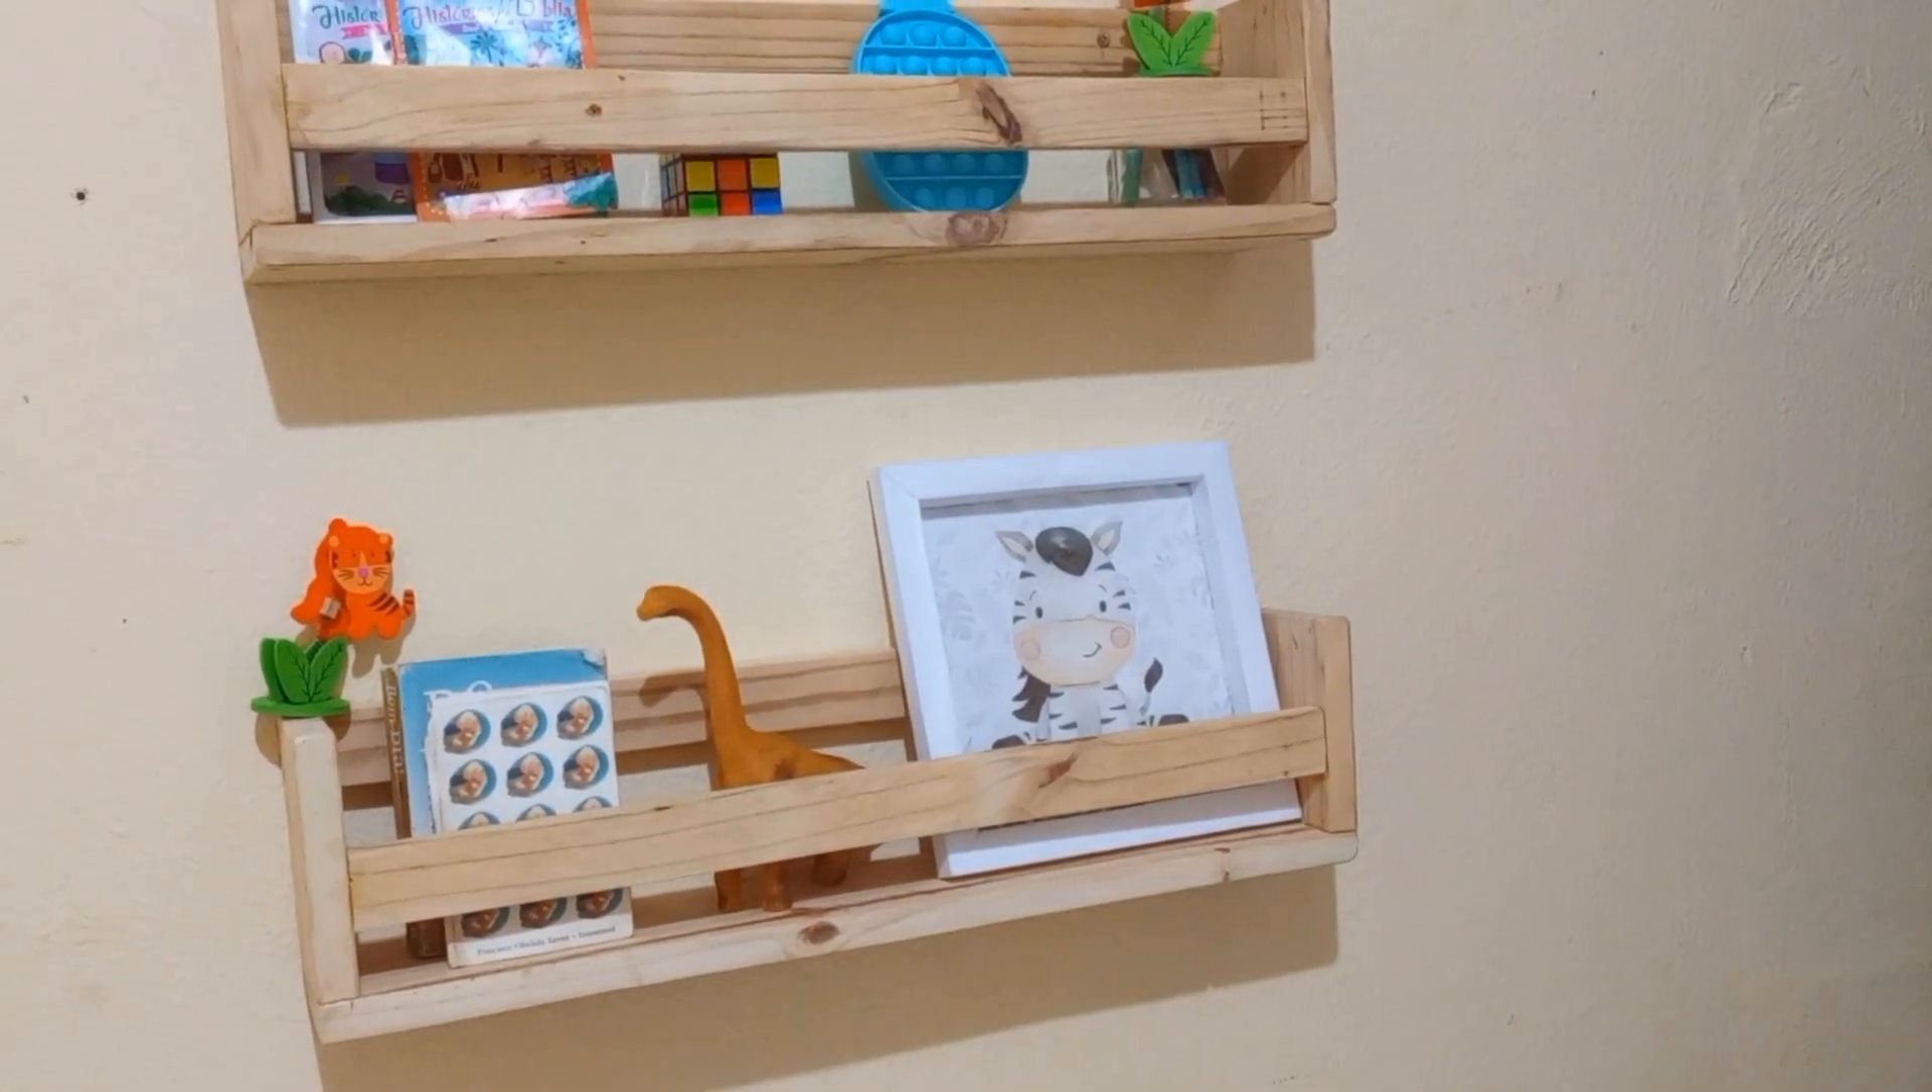Finalizei a prateleira nicho né, como vocês podem ver, já fixei na parede.